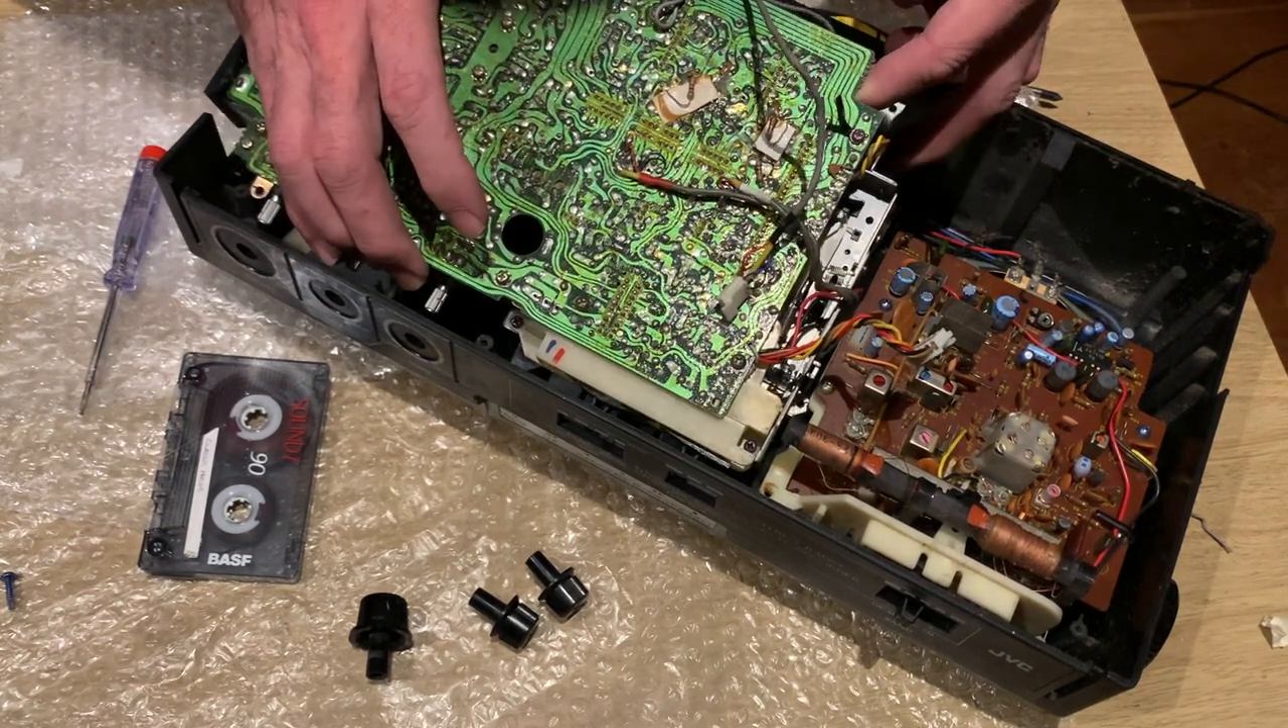Okay, so we've removed the knobs there.